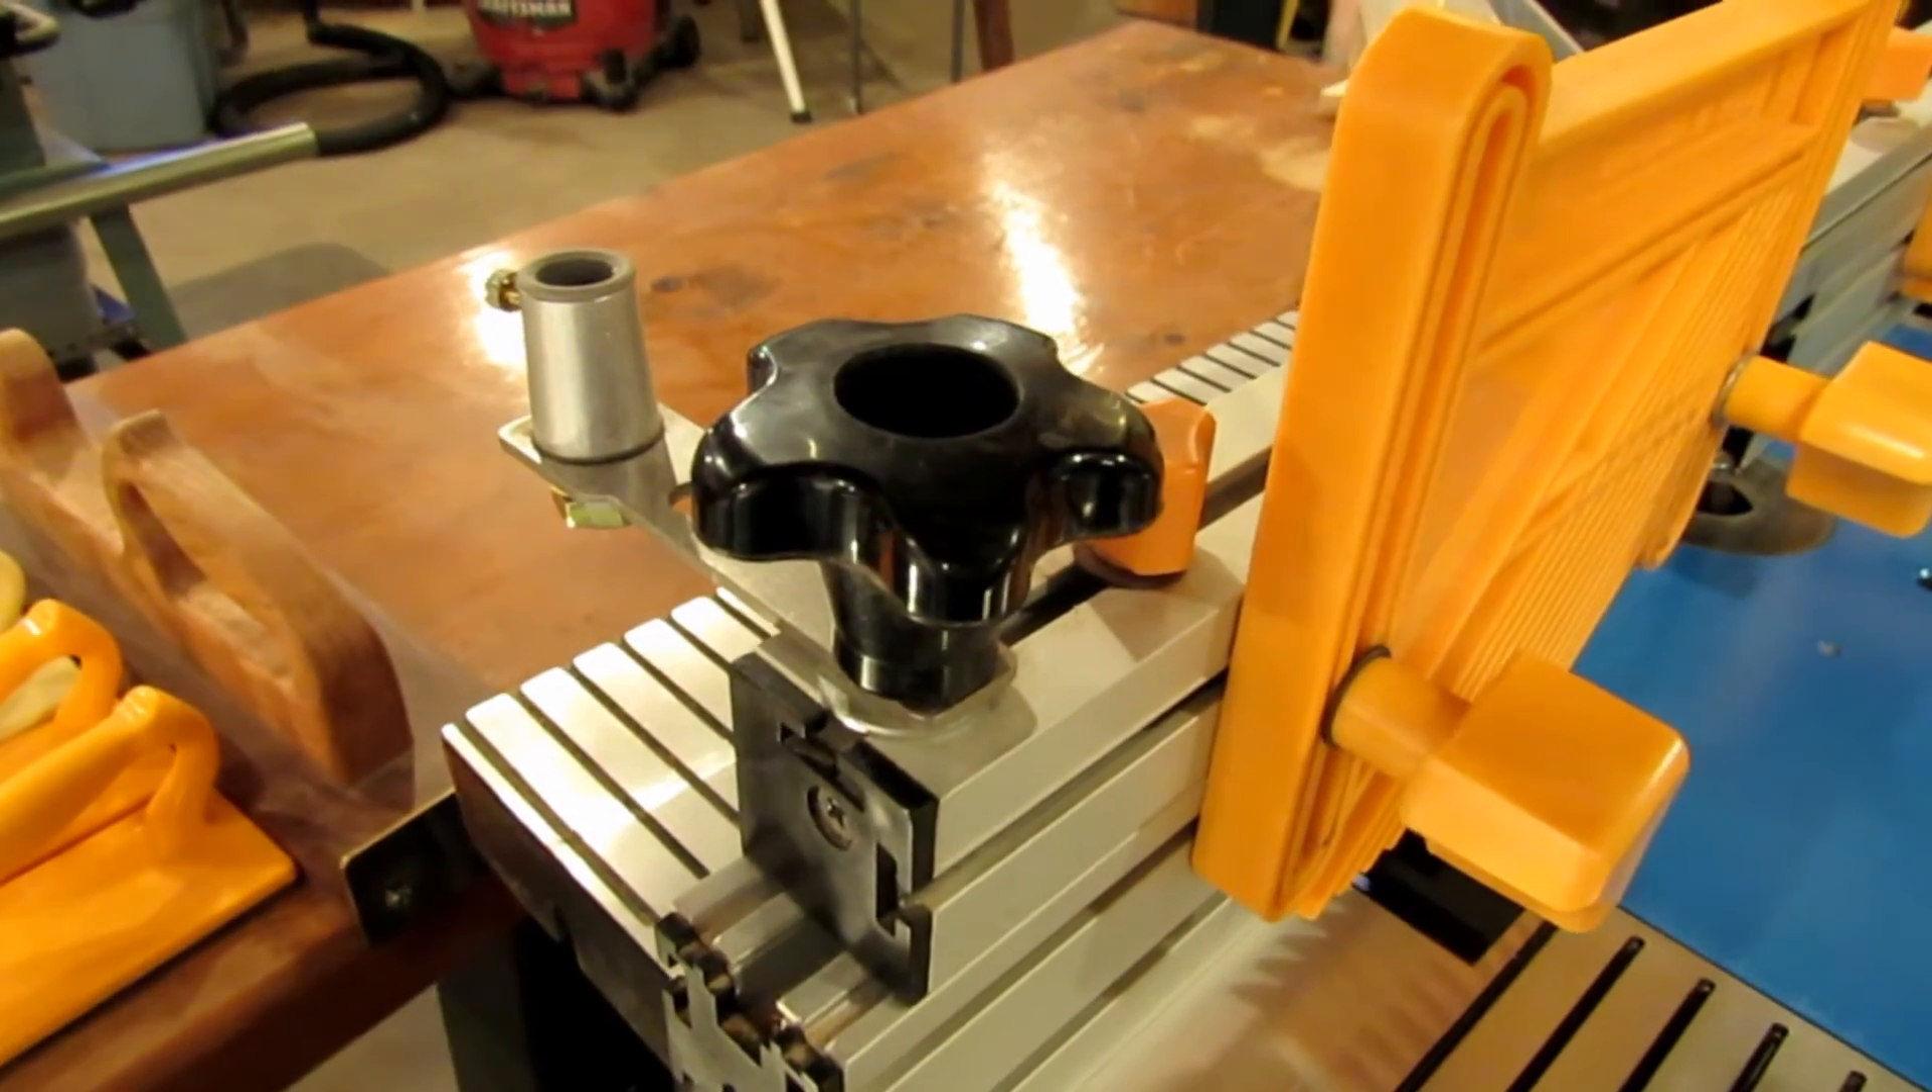The last thing I did is I put a little bracket off the fence with a hand screw to adjust it.